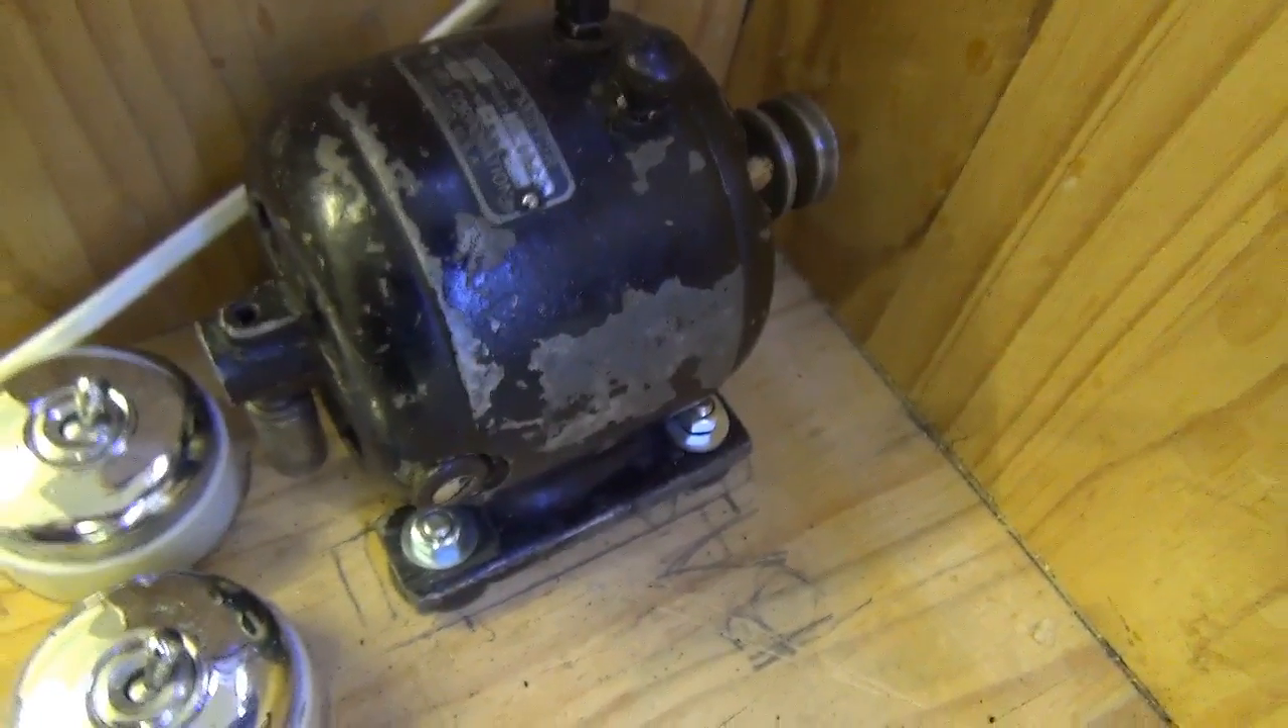The motor is now bolted down in position.